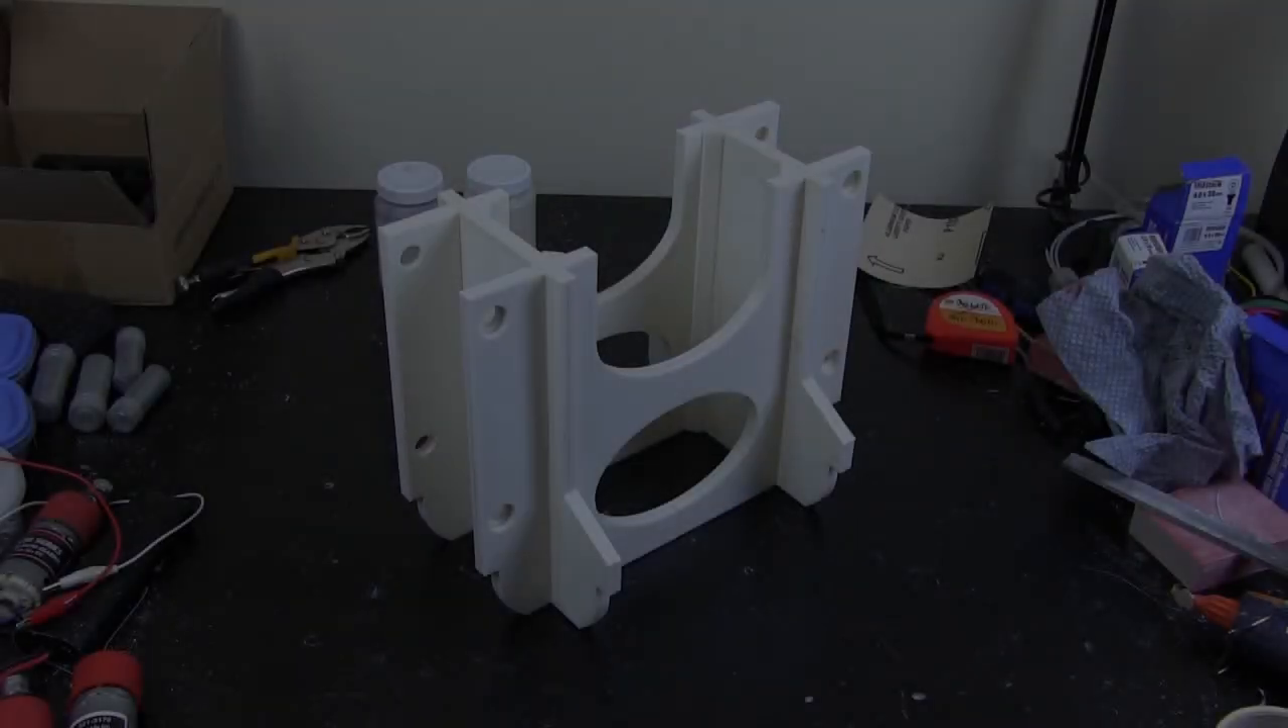Here's the completed piece for the center foot mounting so it's the complete grid and we've got the obviously the eight now curved pieces that lock into the chassis.